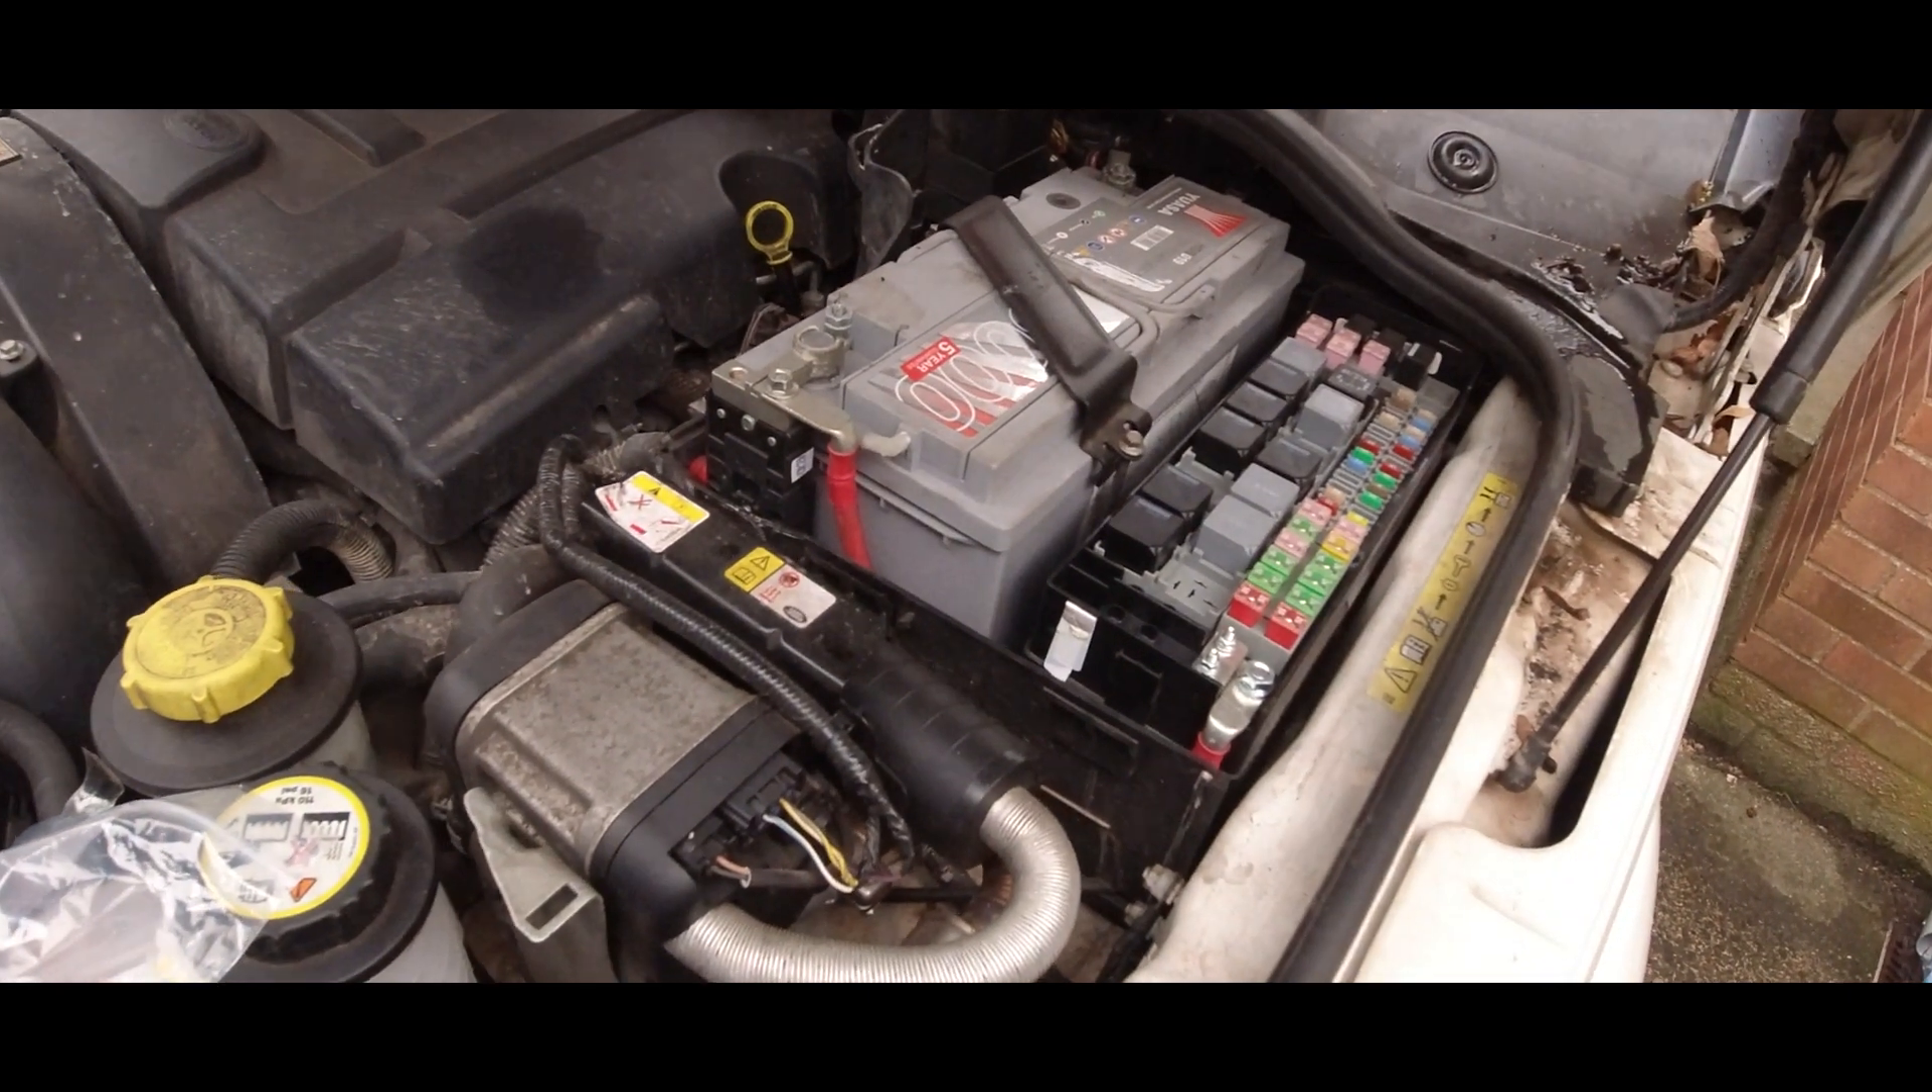I've already removed the battery cover and the cover for the relay box.